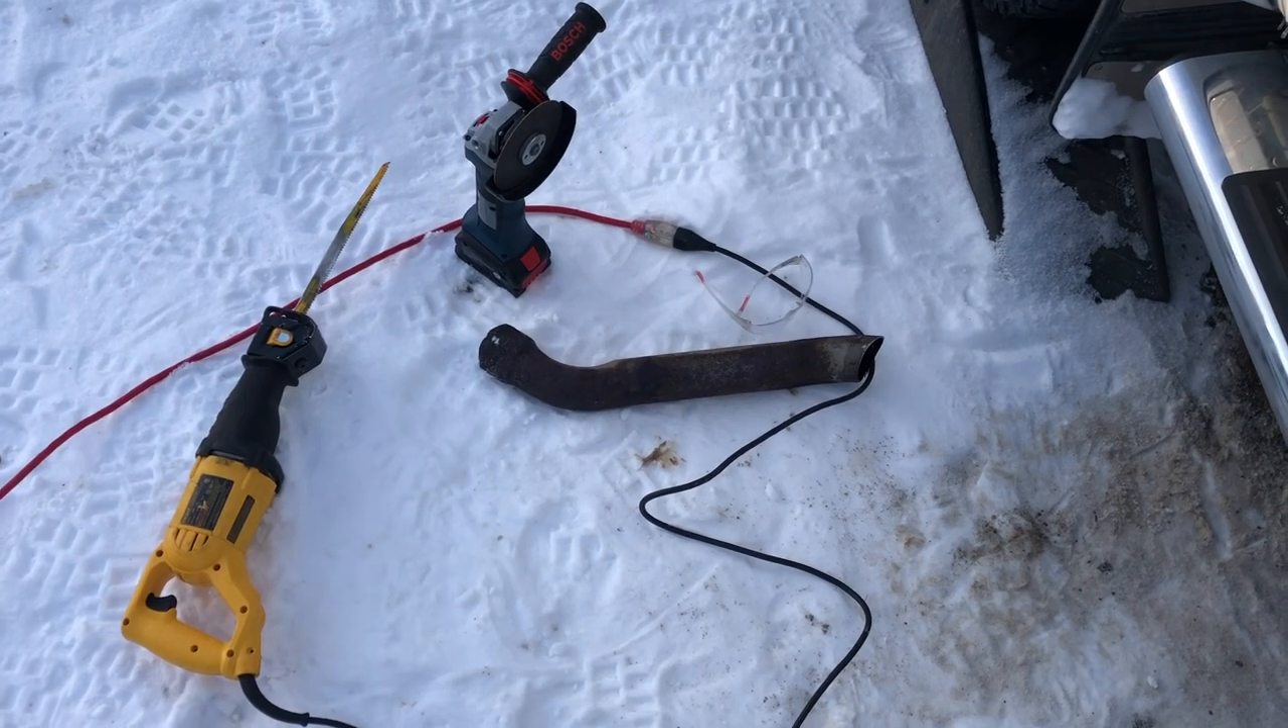Oh, the exhaust crossover is out.